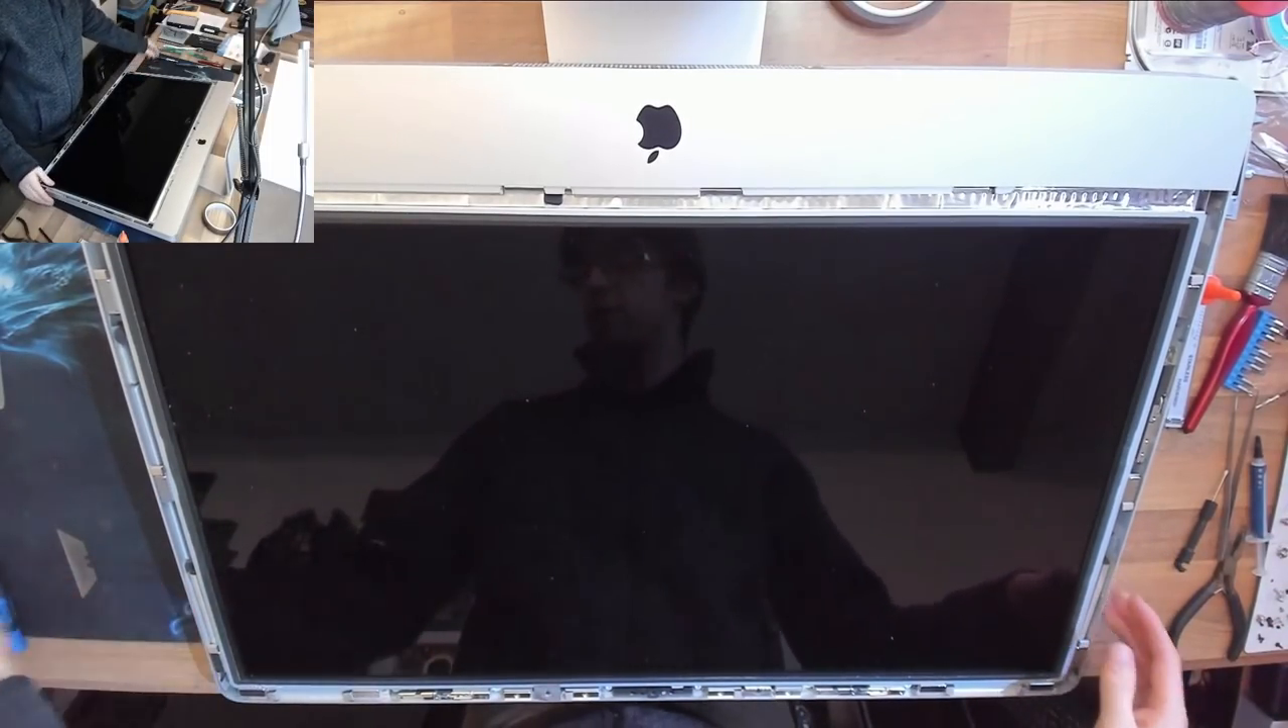And now we need to pick up the top of the screen and then tuck the bottom of the screen into the imac frame and then just drop that in like that and that's the screen in position.